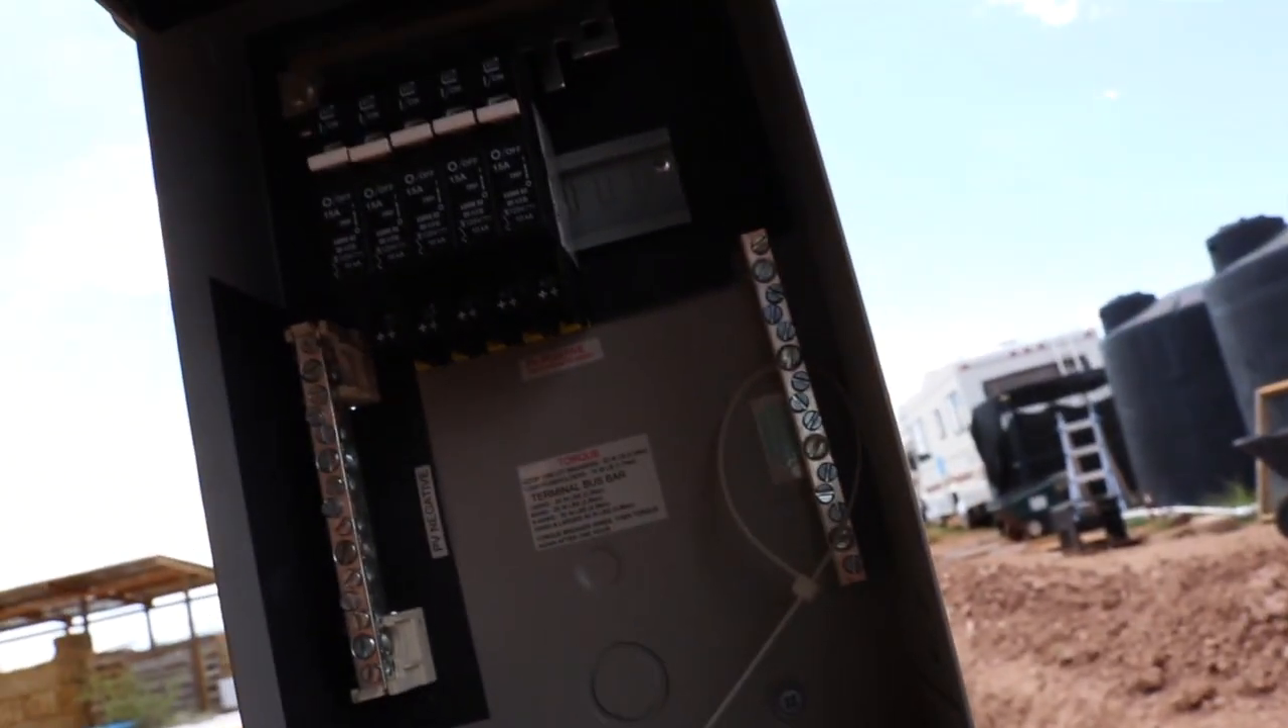So here's the finished product I got my breakers in they're attached to the bracket here.